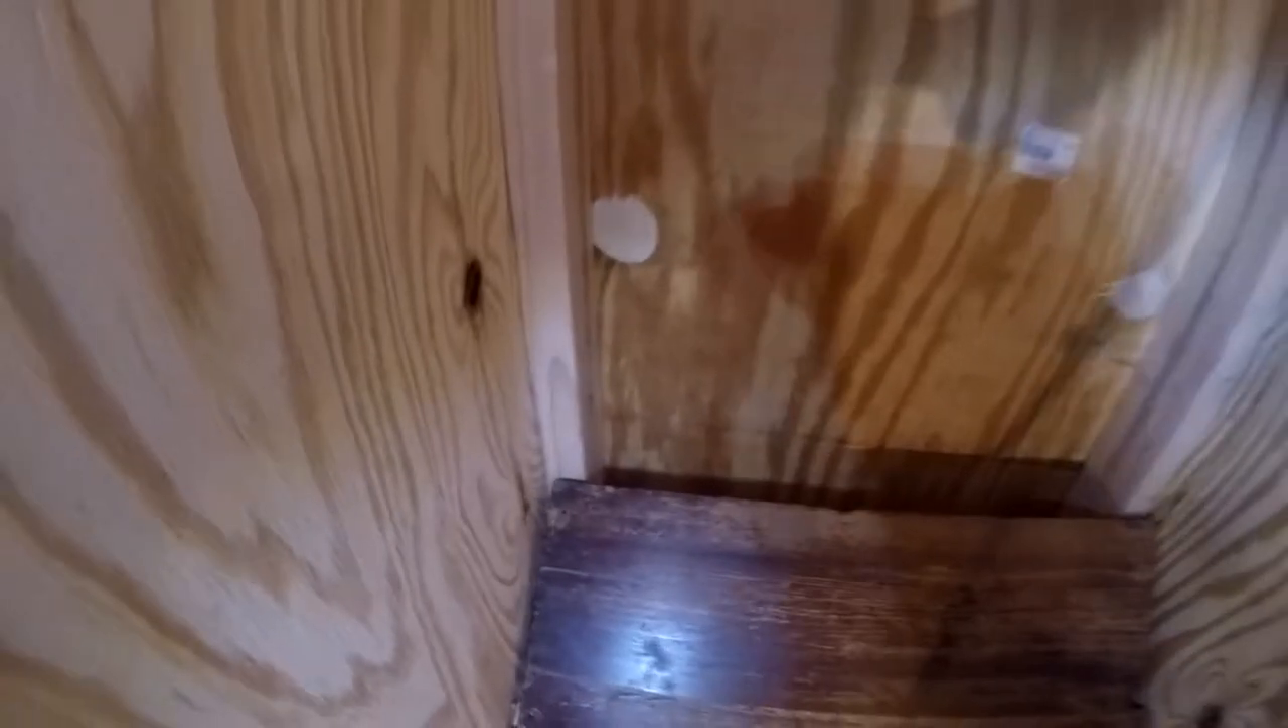Alright, I just put the floor in.